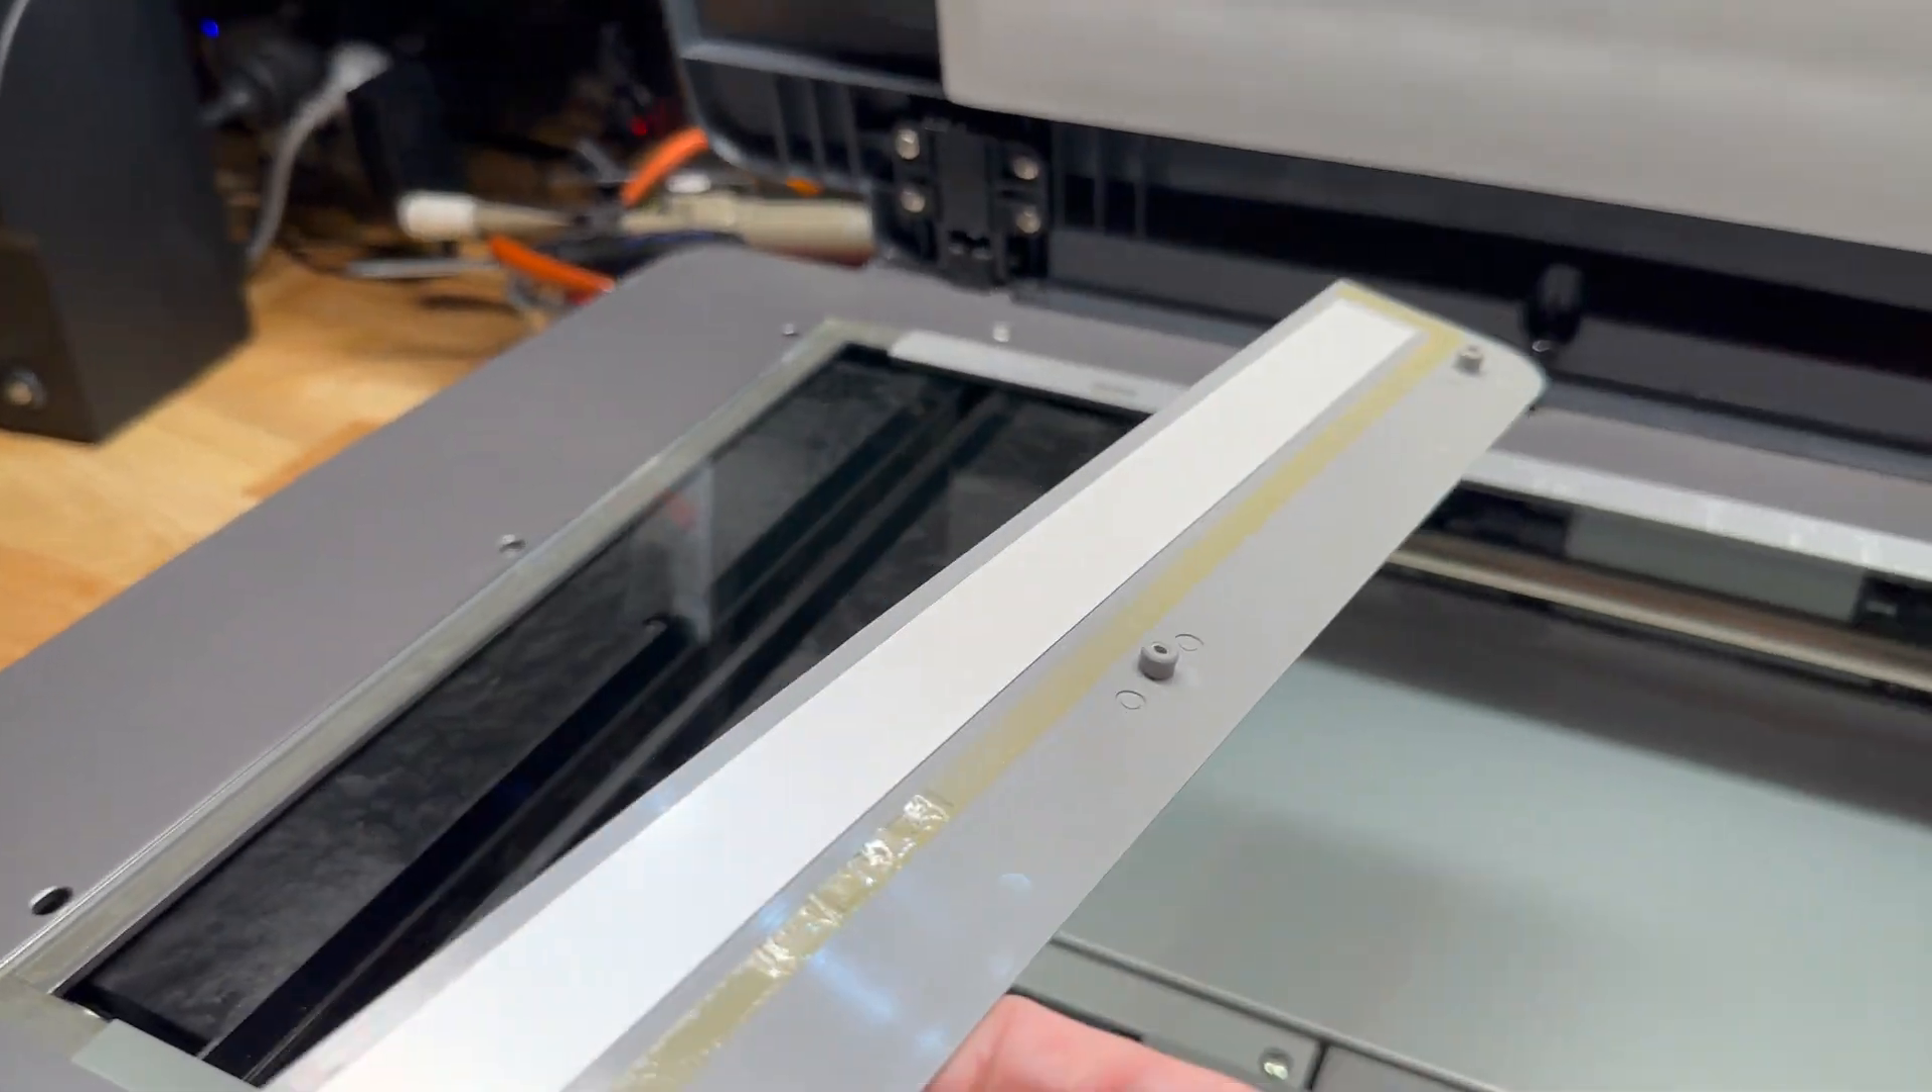But I have pulled off this white reference plate already which normally sits over here which is what calibrates the CCD before it does a scan.